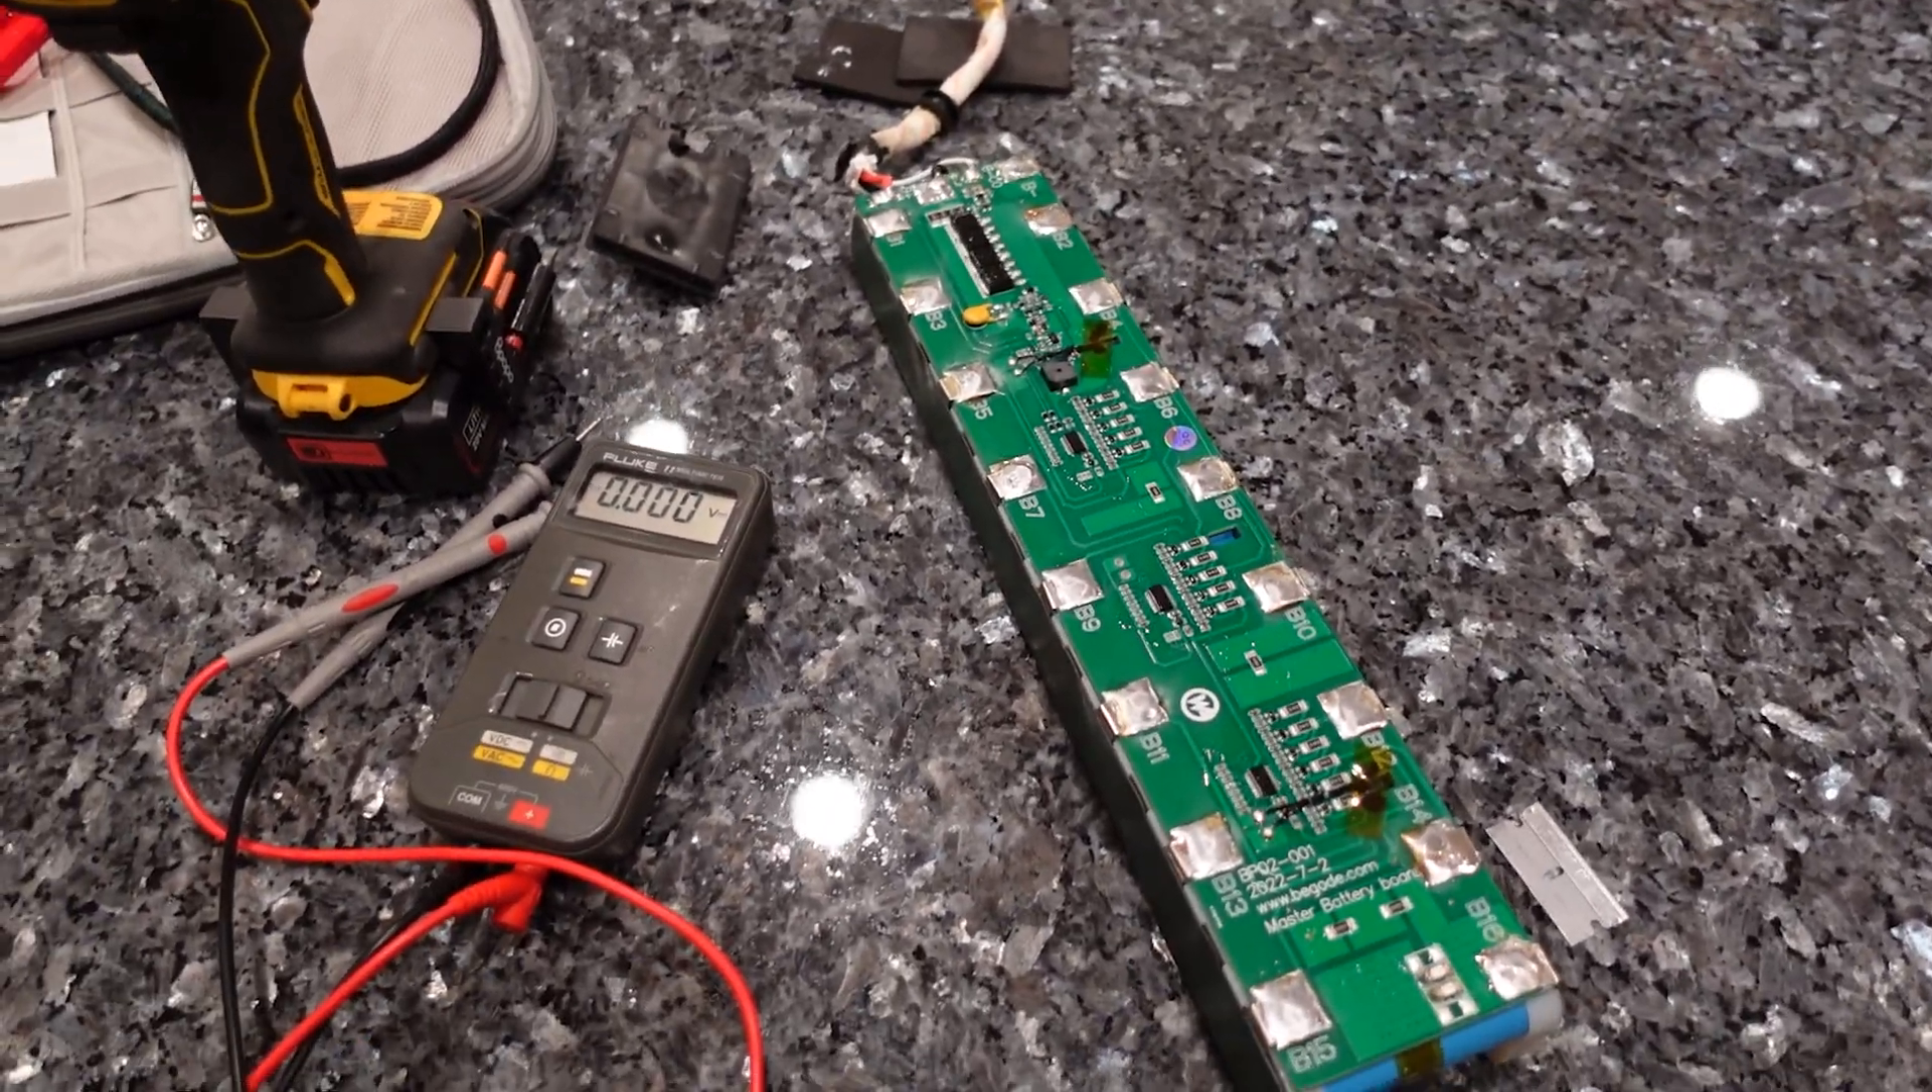Okay so we have made the battery naked.